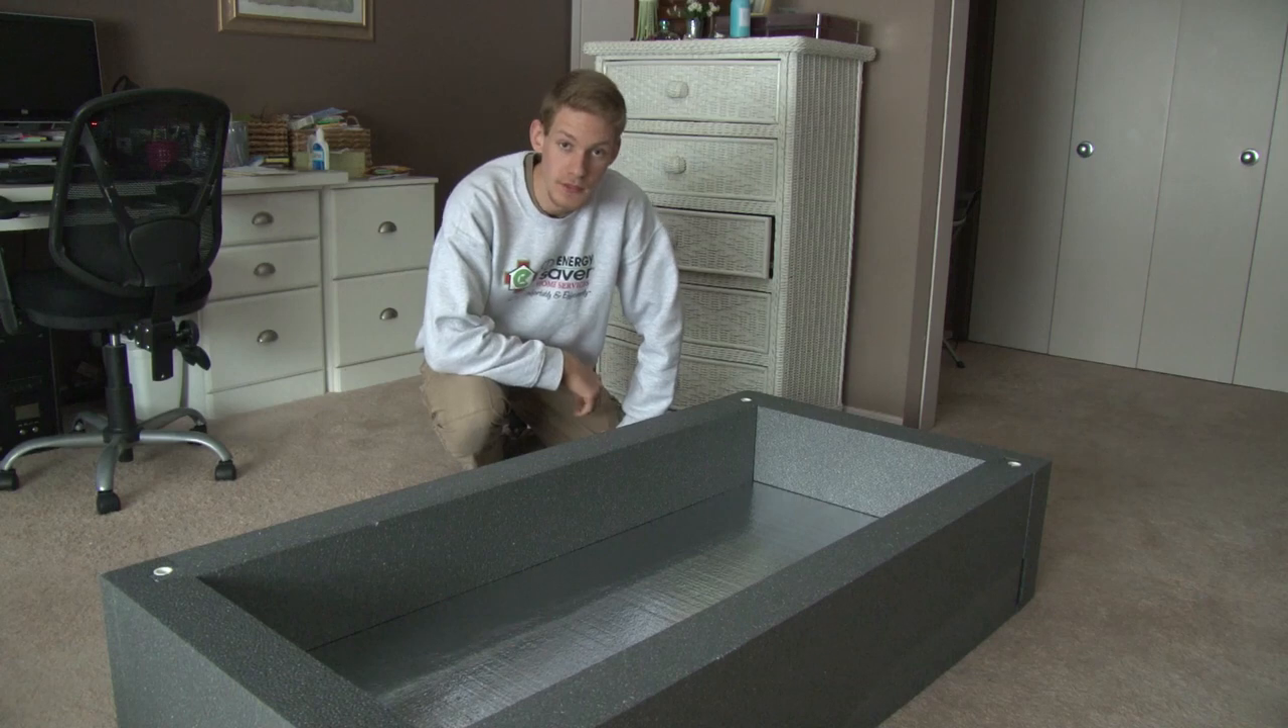Now we've got the hatch cover assembled.